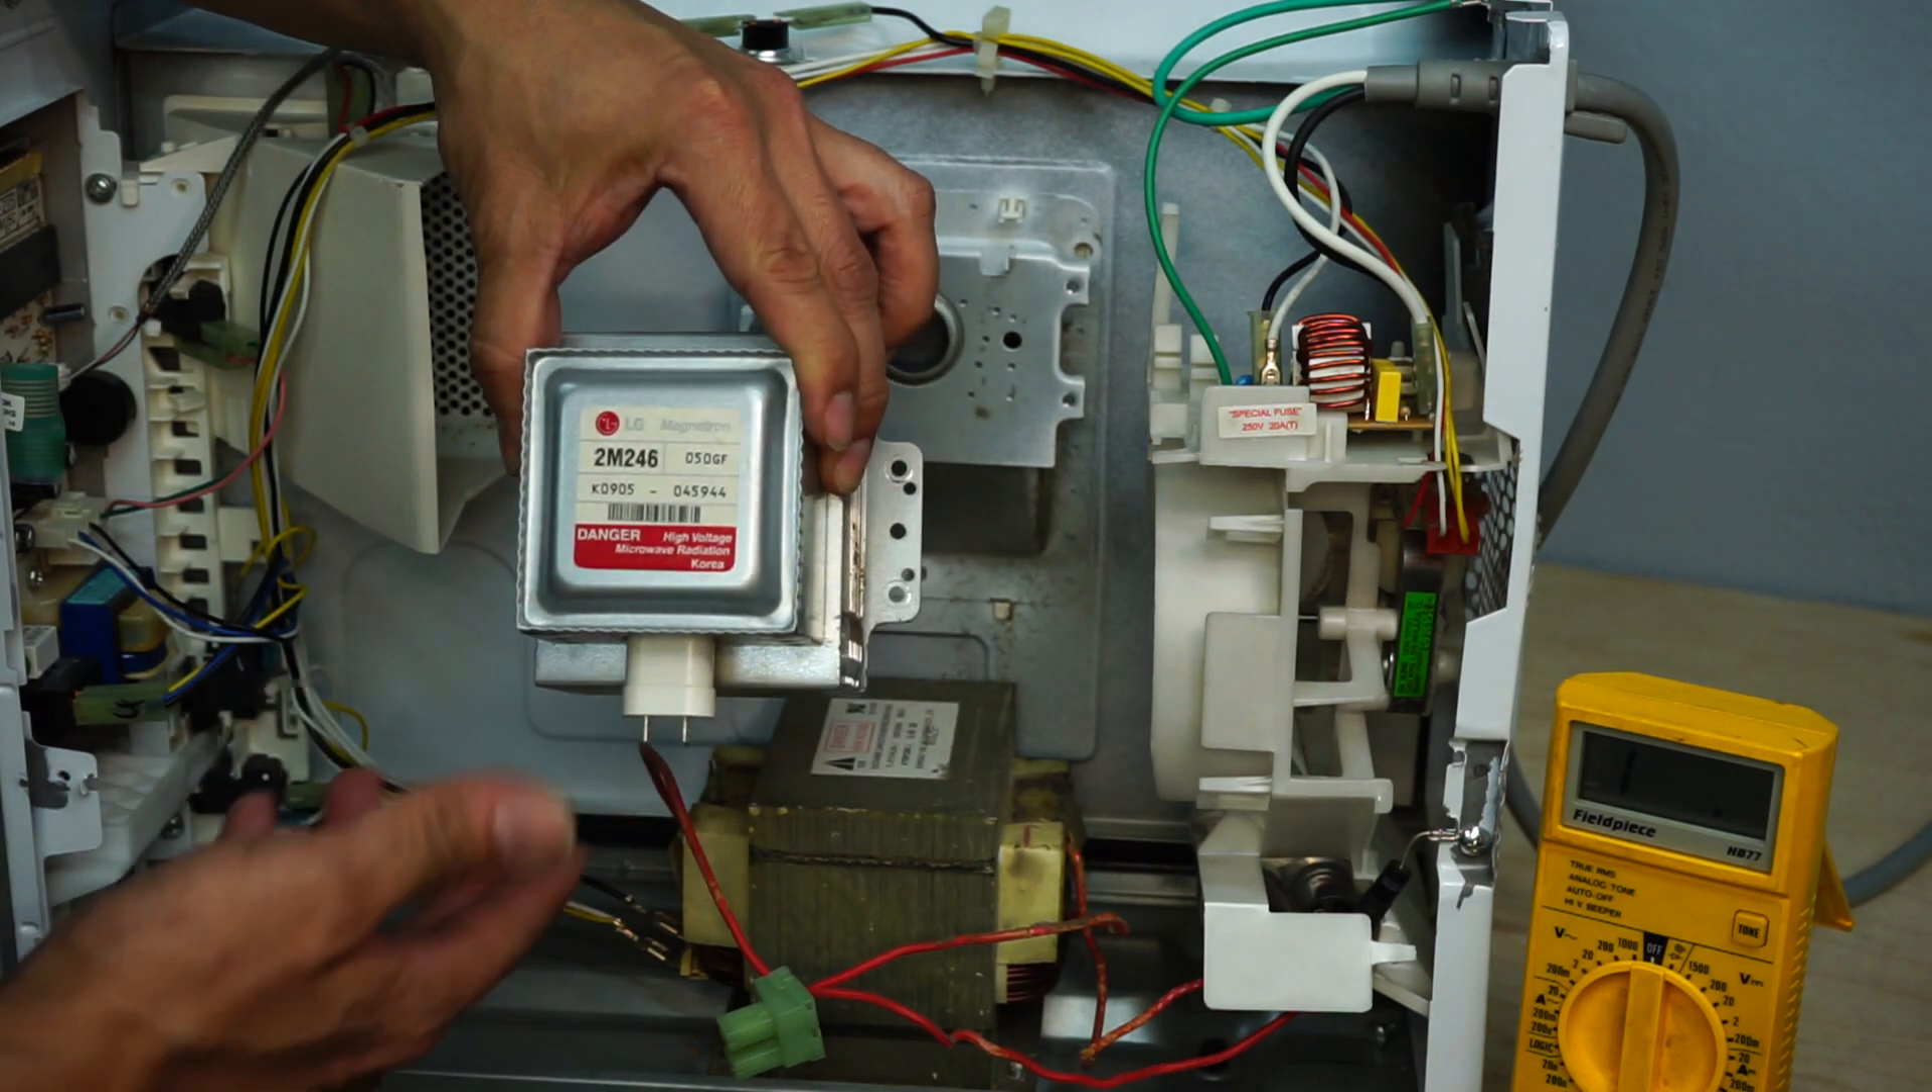So we have the magnetron now out and giving it a quick visual inspection.